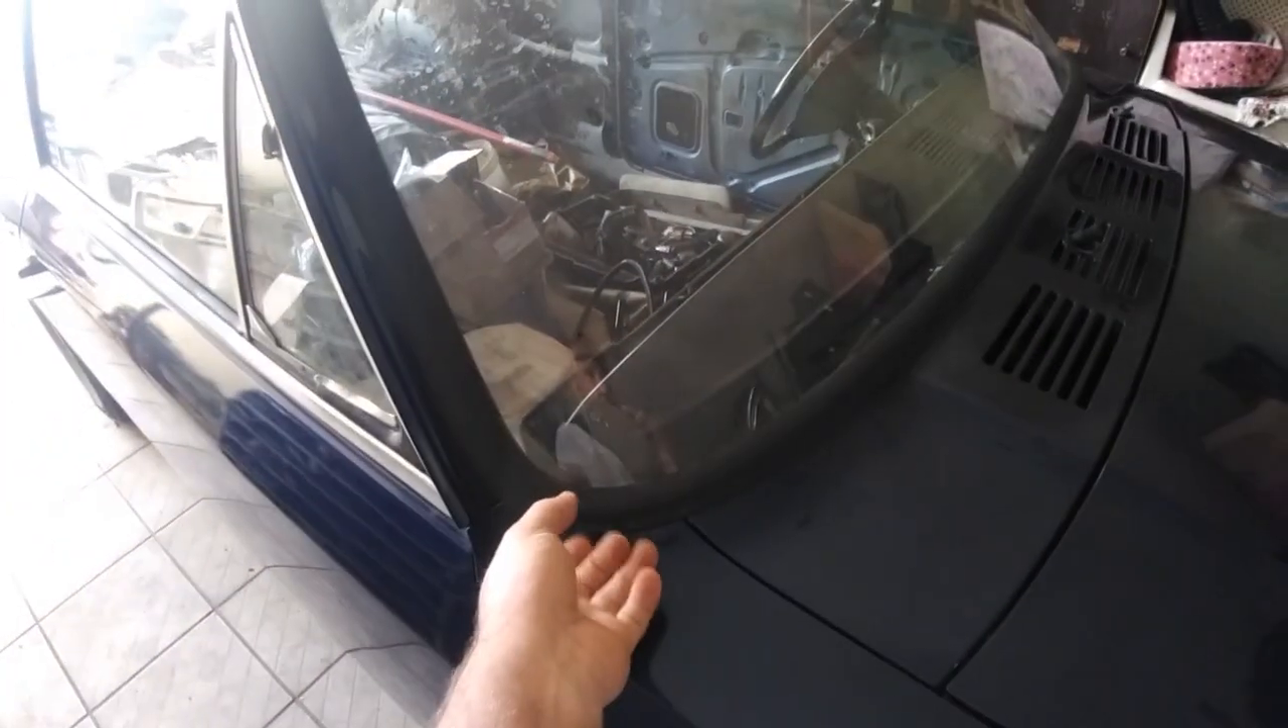As borrachinhas aqui tudo novinhas. E ficou show de bola. Para-brisa no lugar.